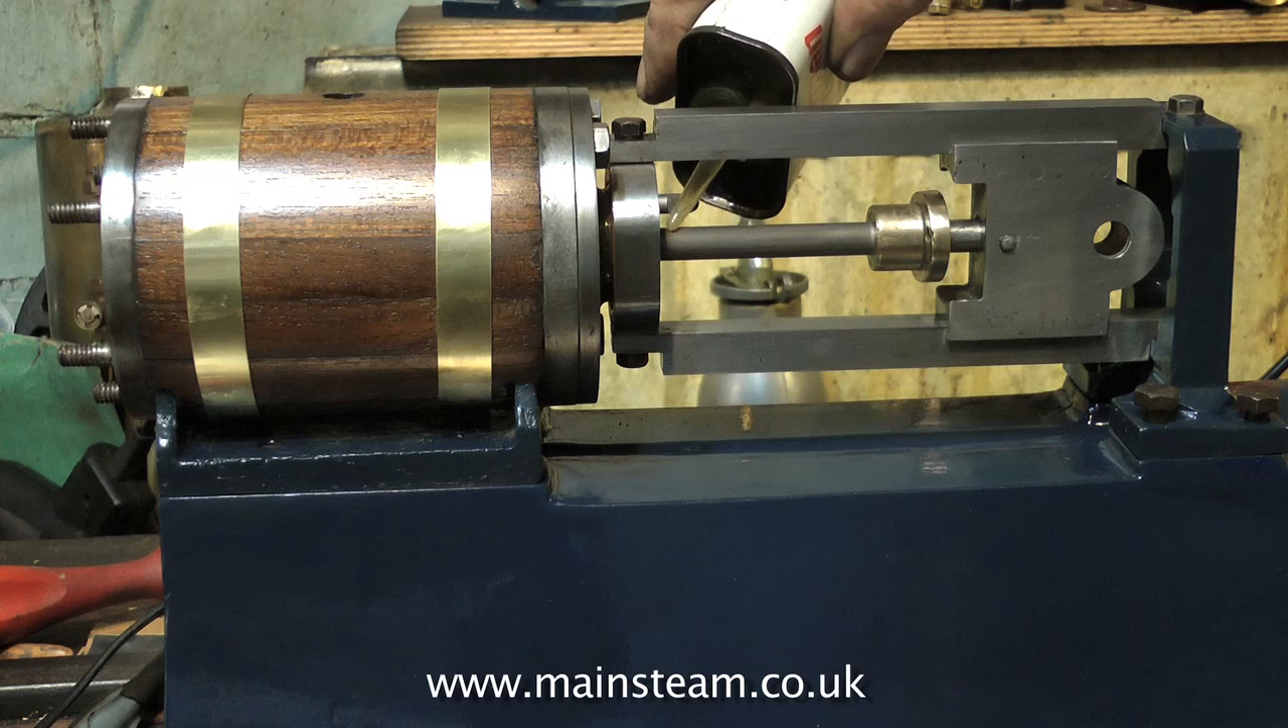The gland of course is not supposed to wander up and down the piston rod like this. It's supposed to be fastened to the cylinder, but I haven't done that yet.